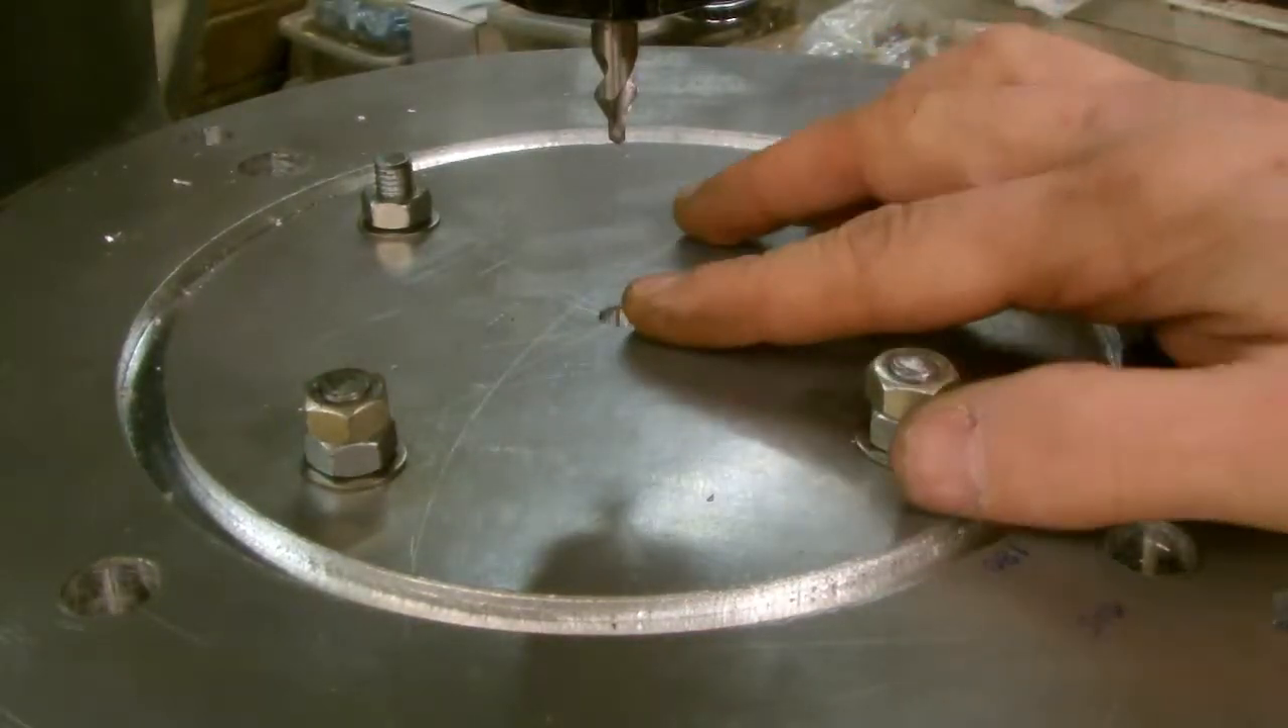I've got the motor plate mounted back on the rotary table.